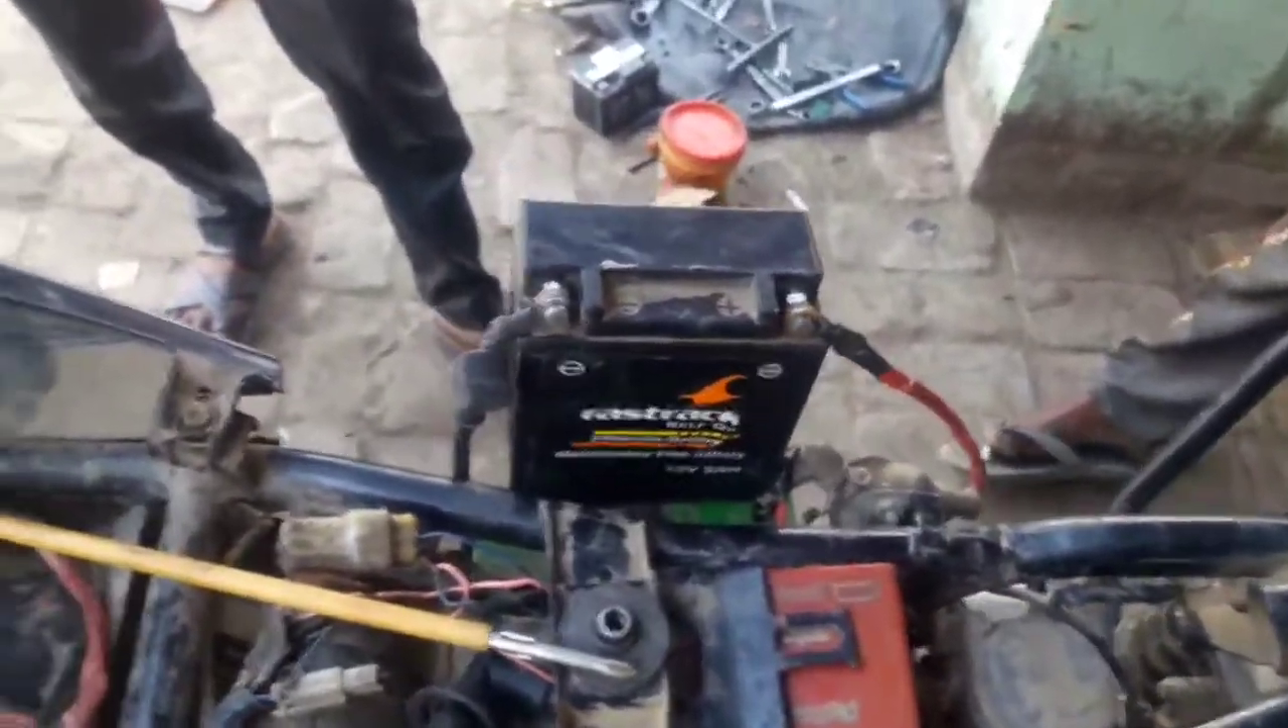हम बैटरी दूसरी लगा दिए हैं।